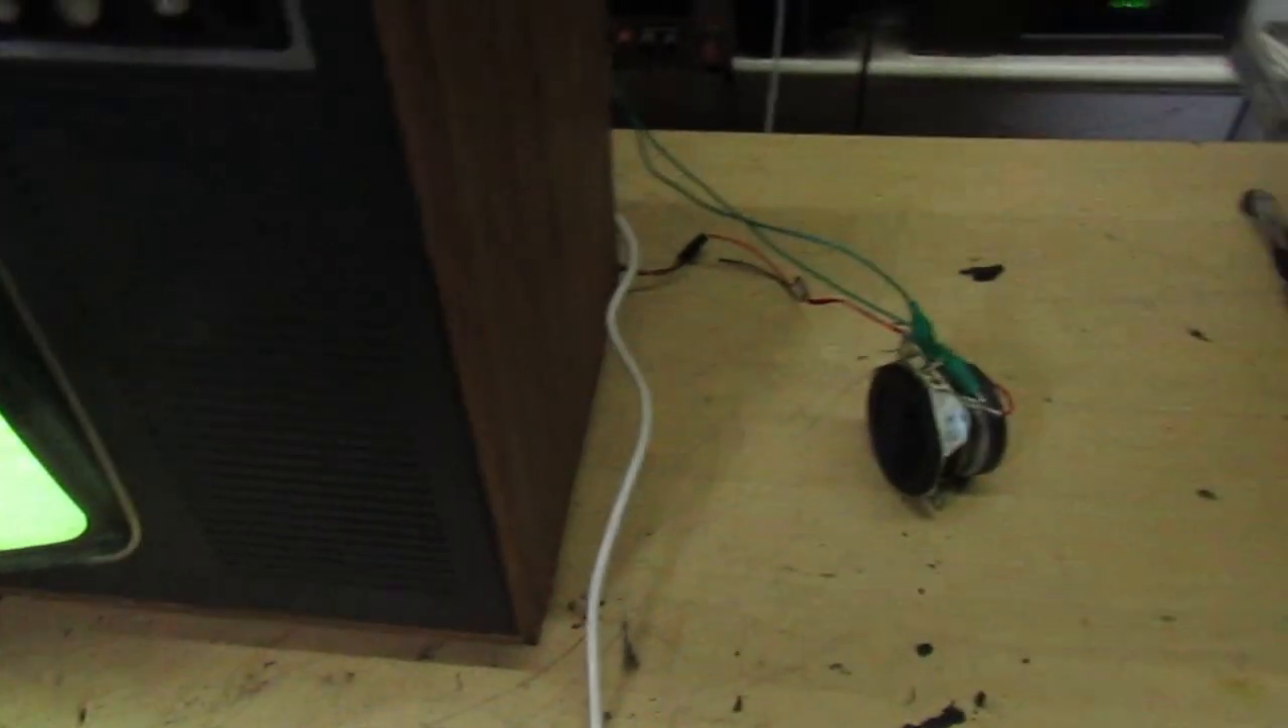Right so that is the temporary speaker connected up.